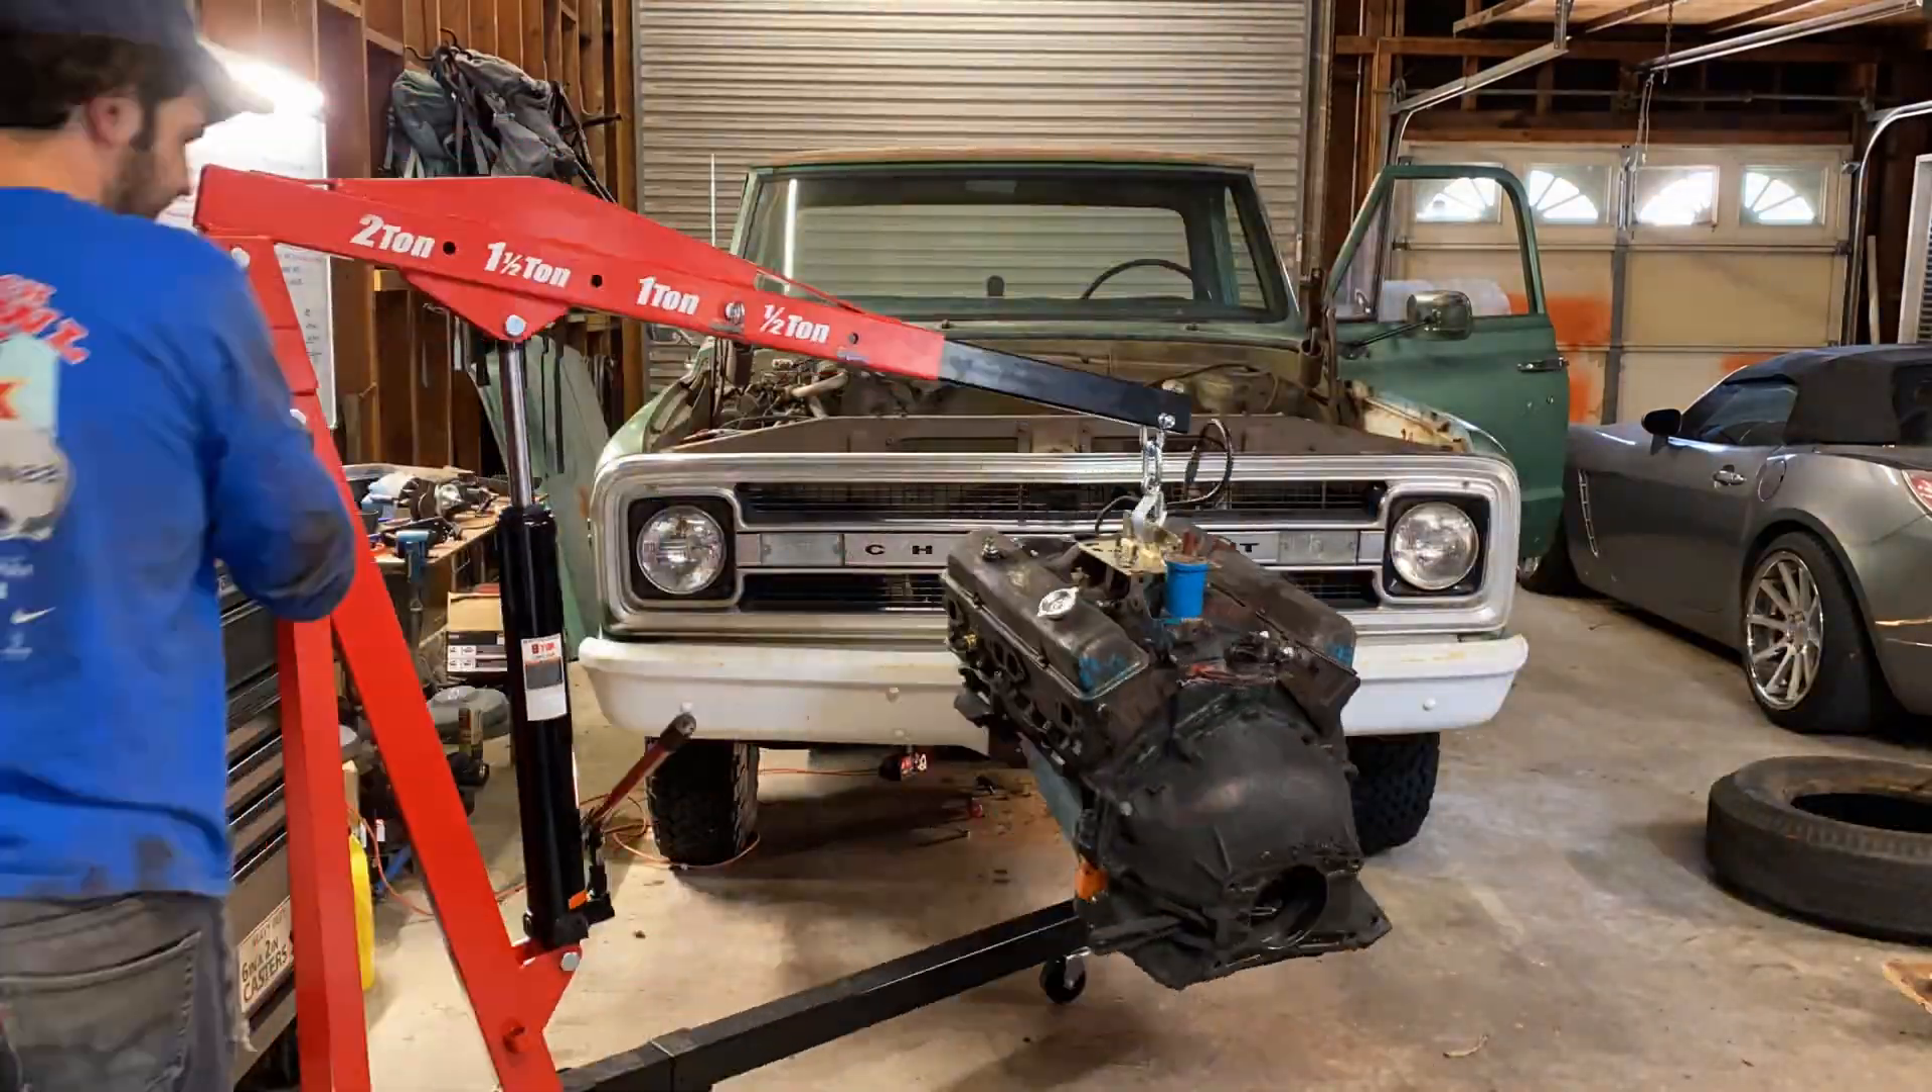I got all the wires and the accessories off the engine, so it came out in one shot.